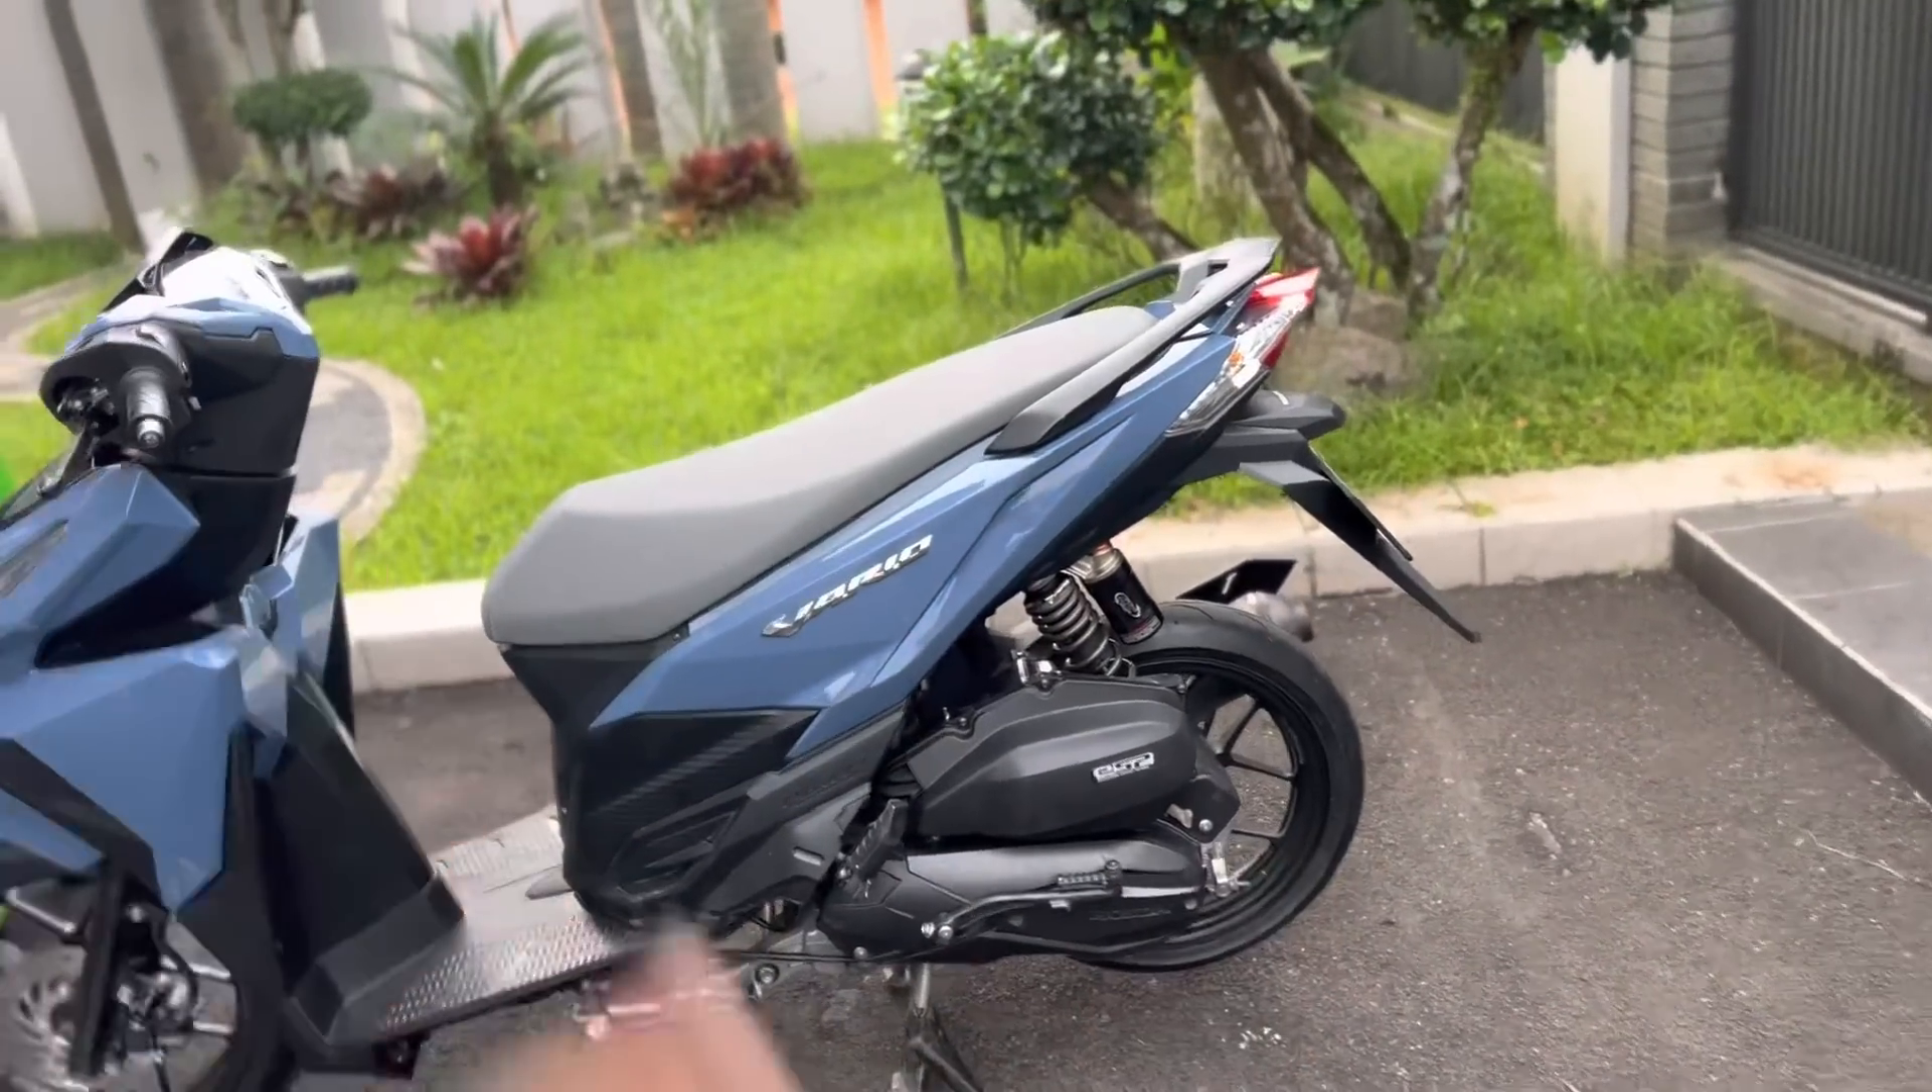Dan ini ban Sekarang udah terpasang.